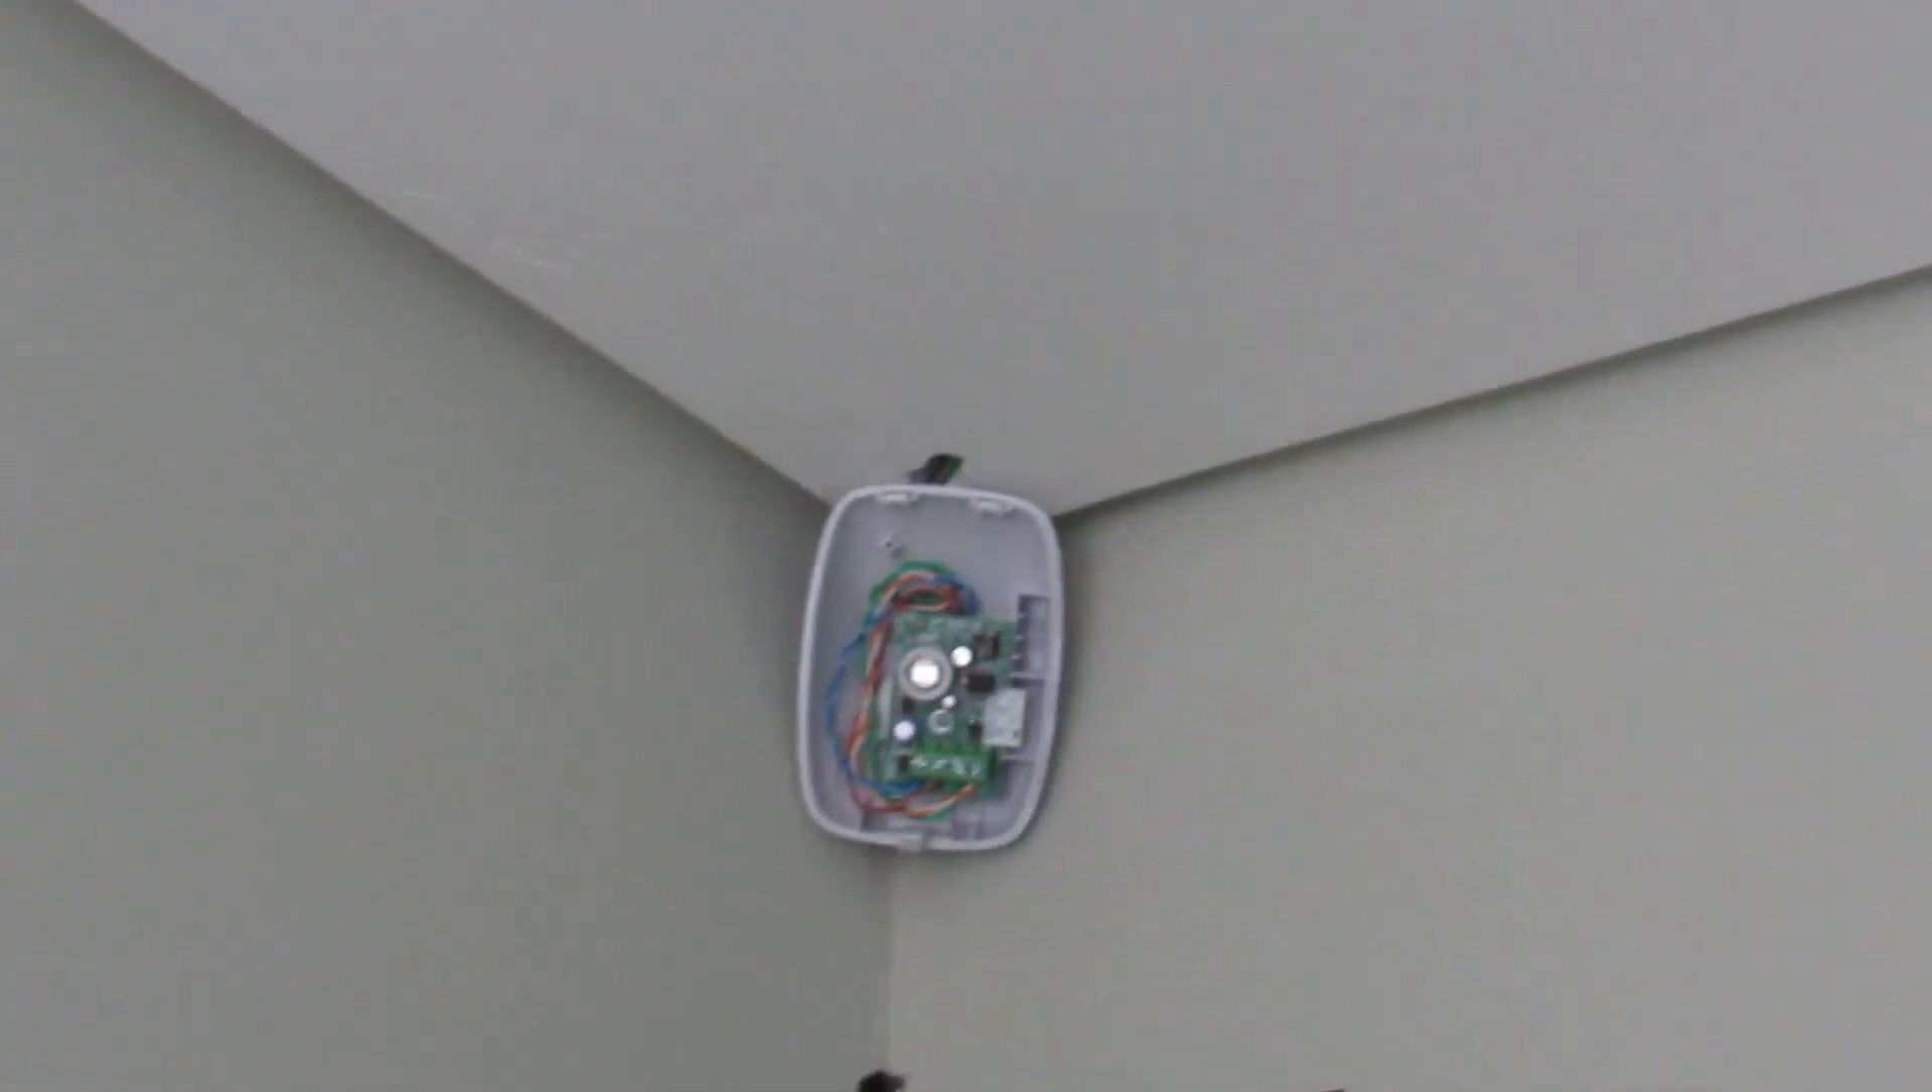Então pronto, o sensor já tá ali, né?